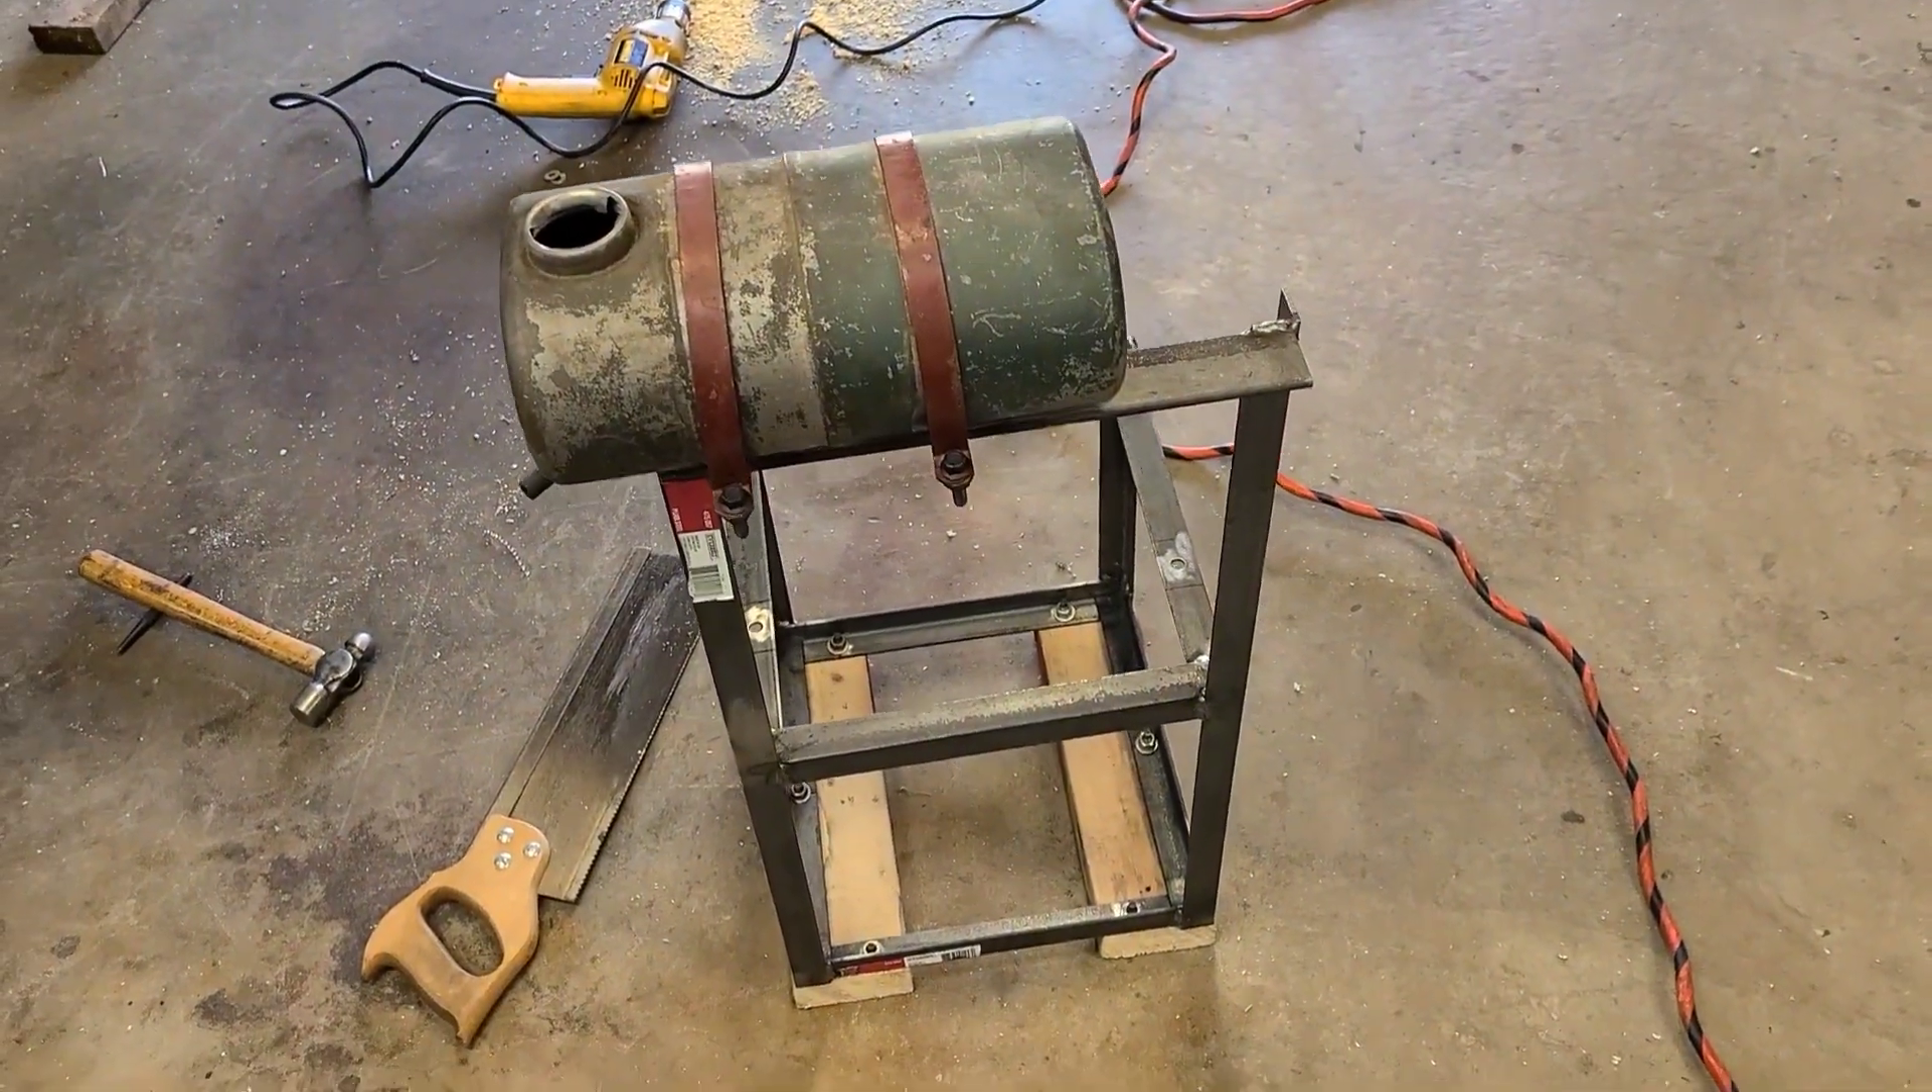I just got to find a gas cap. I don't have a gas cap for it yet, but that is that.